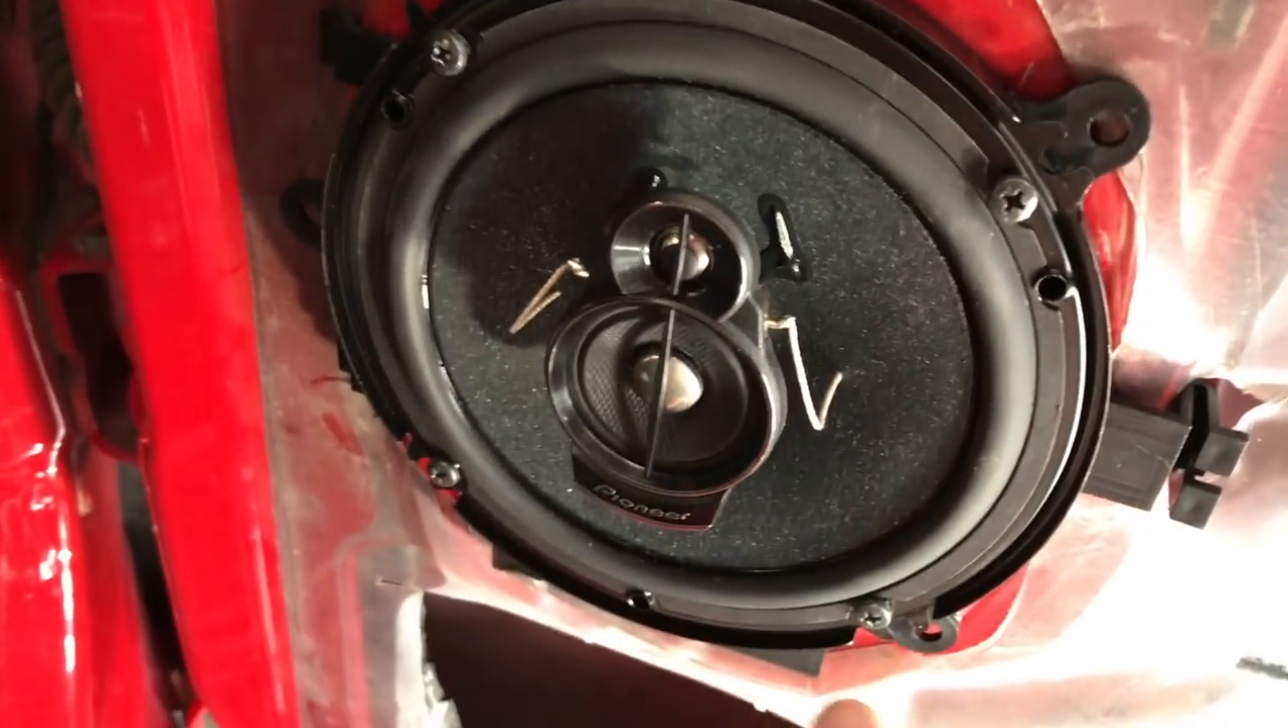All right went ahead and got that speaker mounted. Now these screws came with the speaker. Nice and snug in that factory location using the factory mounting points which is really nice.